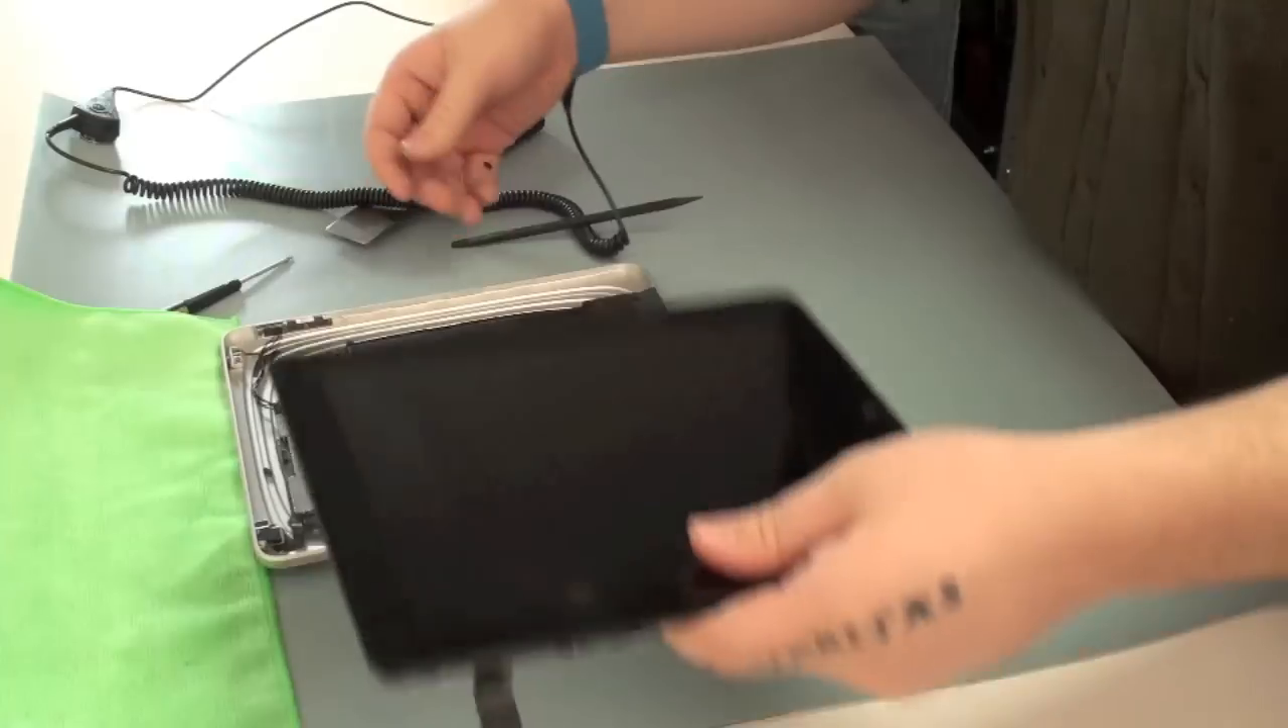Right there you have the LCD digitizer separated from the iPad.